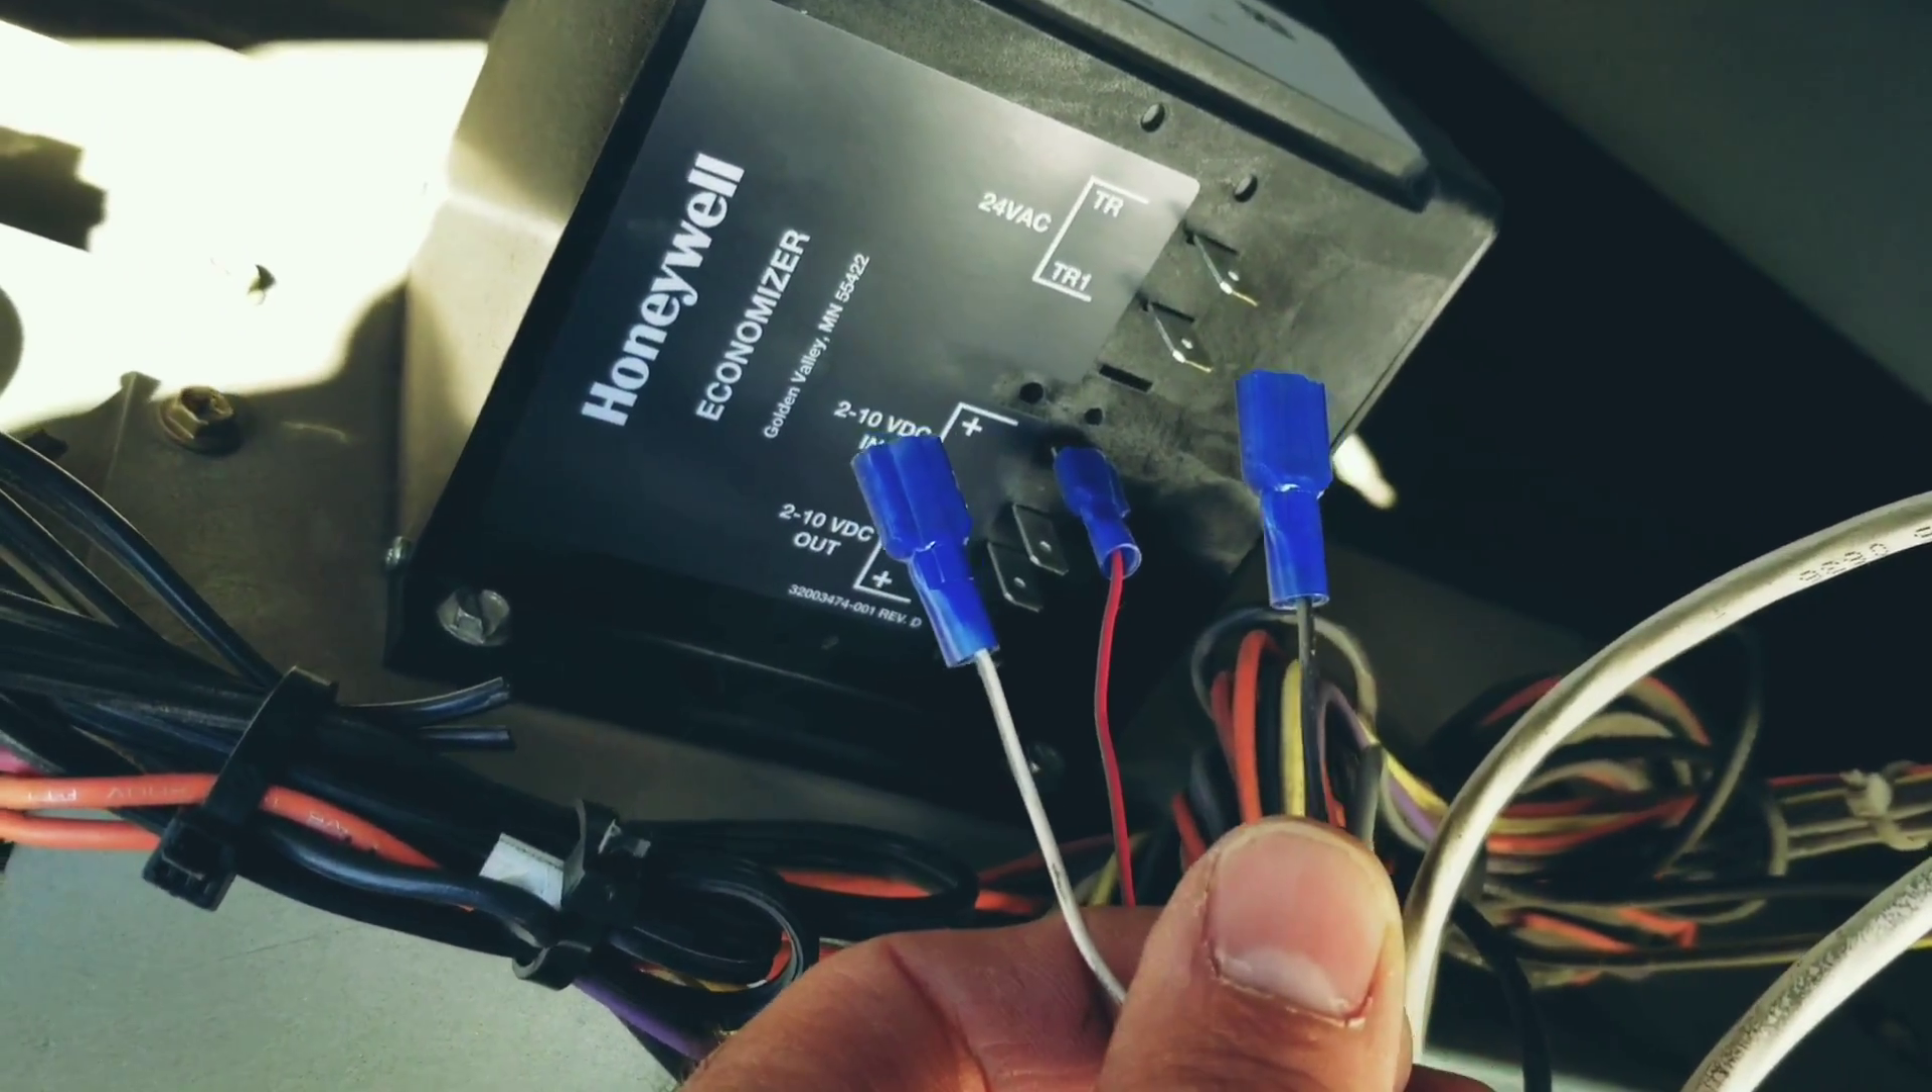Now I've pulled the two wires off.